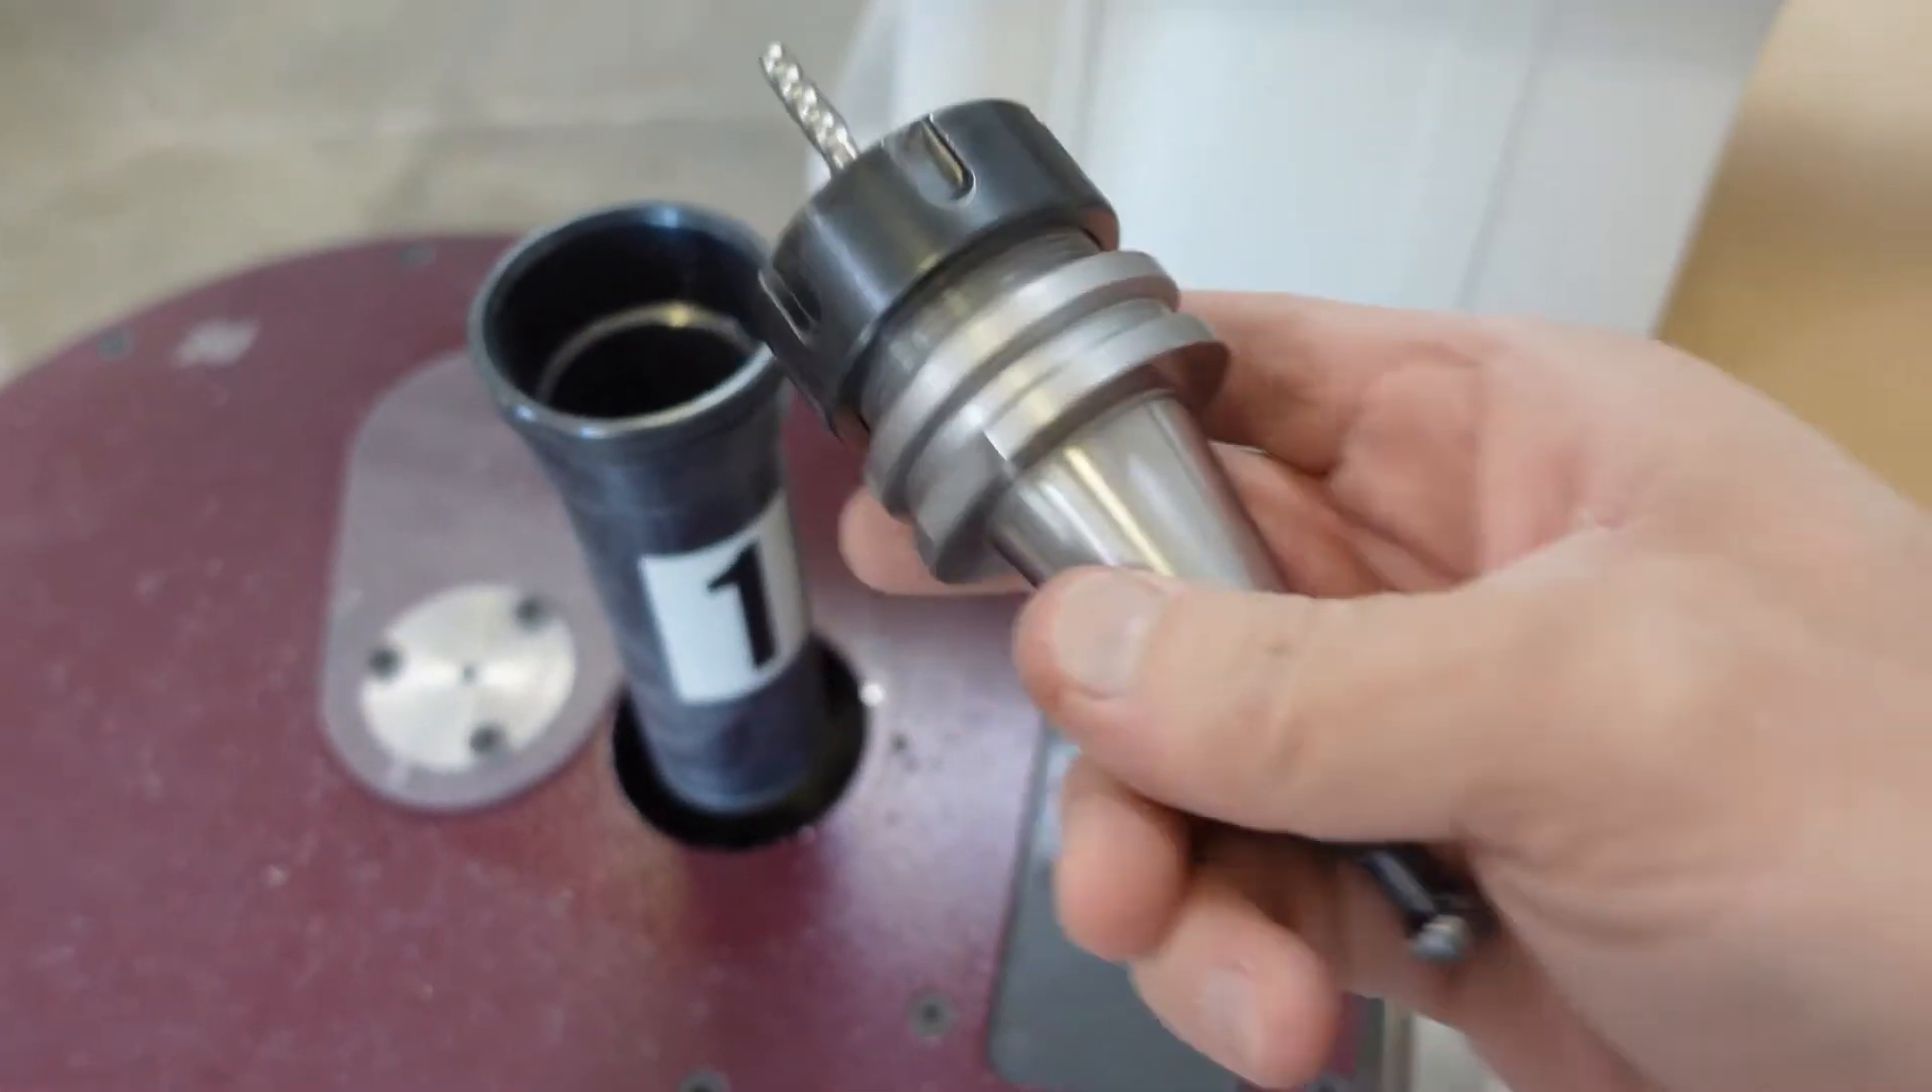So now we've got the new router bit on the collet and the tool holder and we're going to put it back inside the tool changer here.